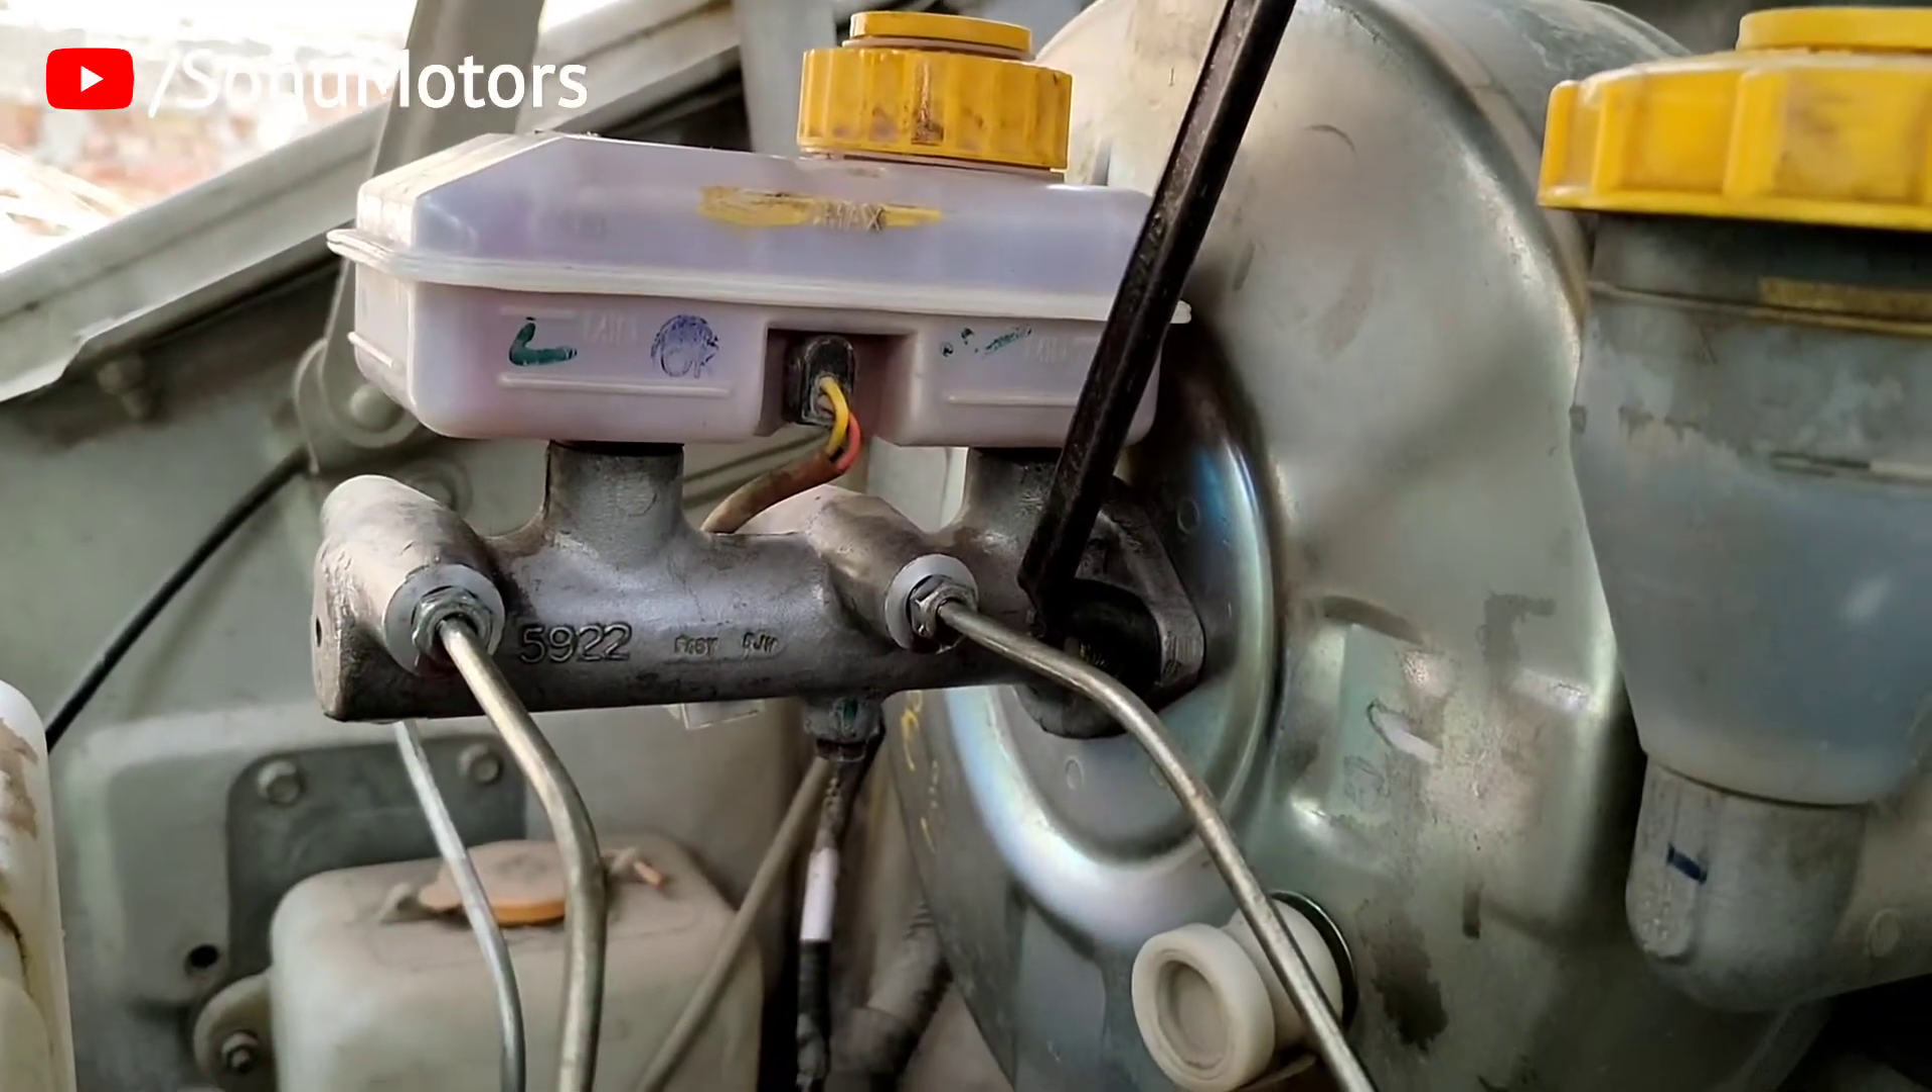मास्टर सिलिंडर अब बिल्कुल कंप्लेट फिटिंग हो चुकी है।